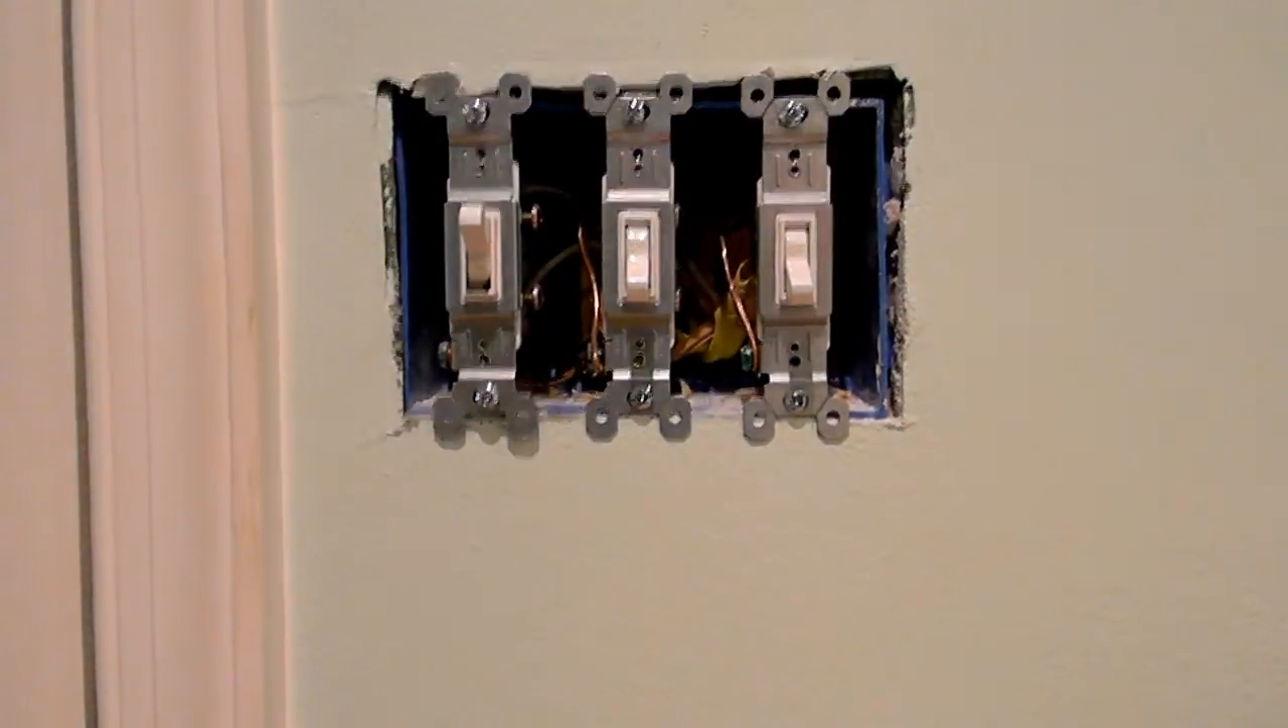Okay, we have the outlet plate removed.